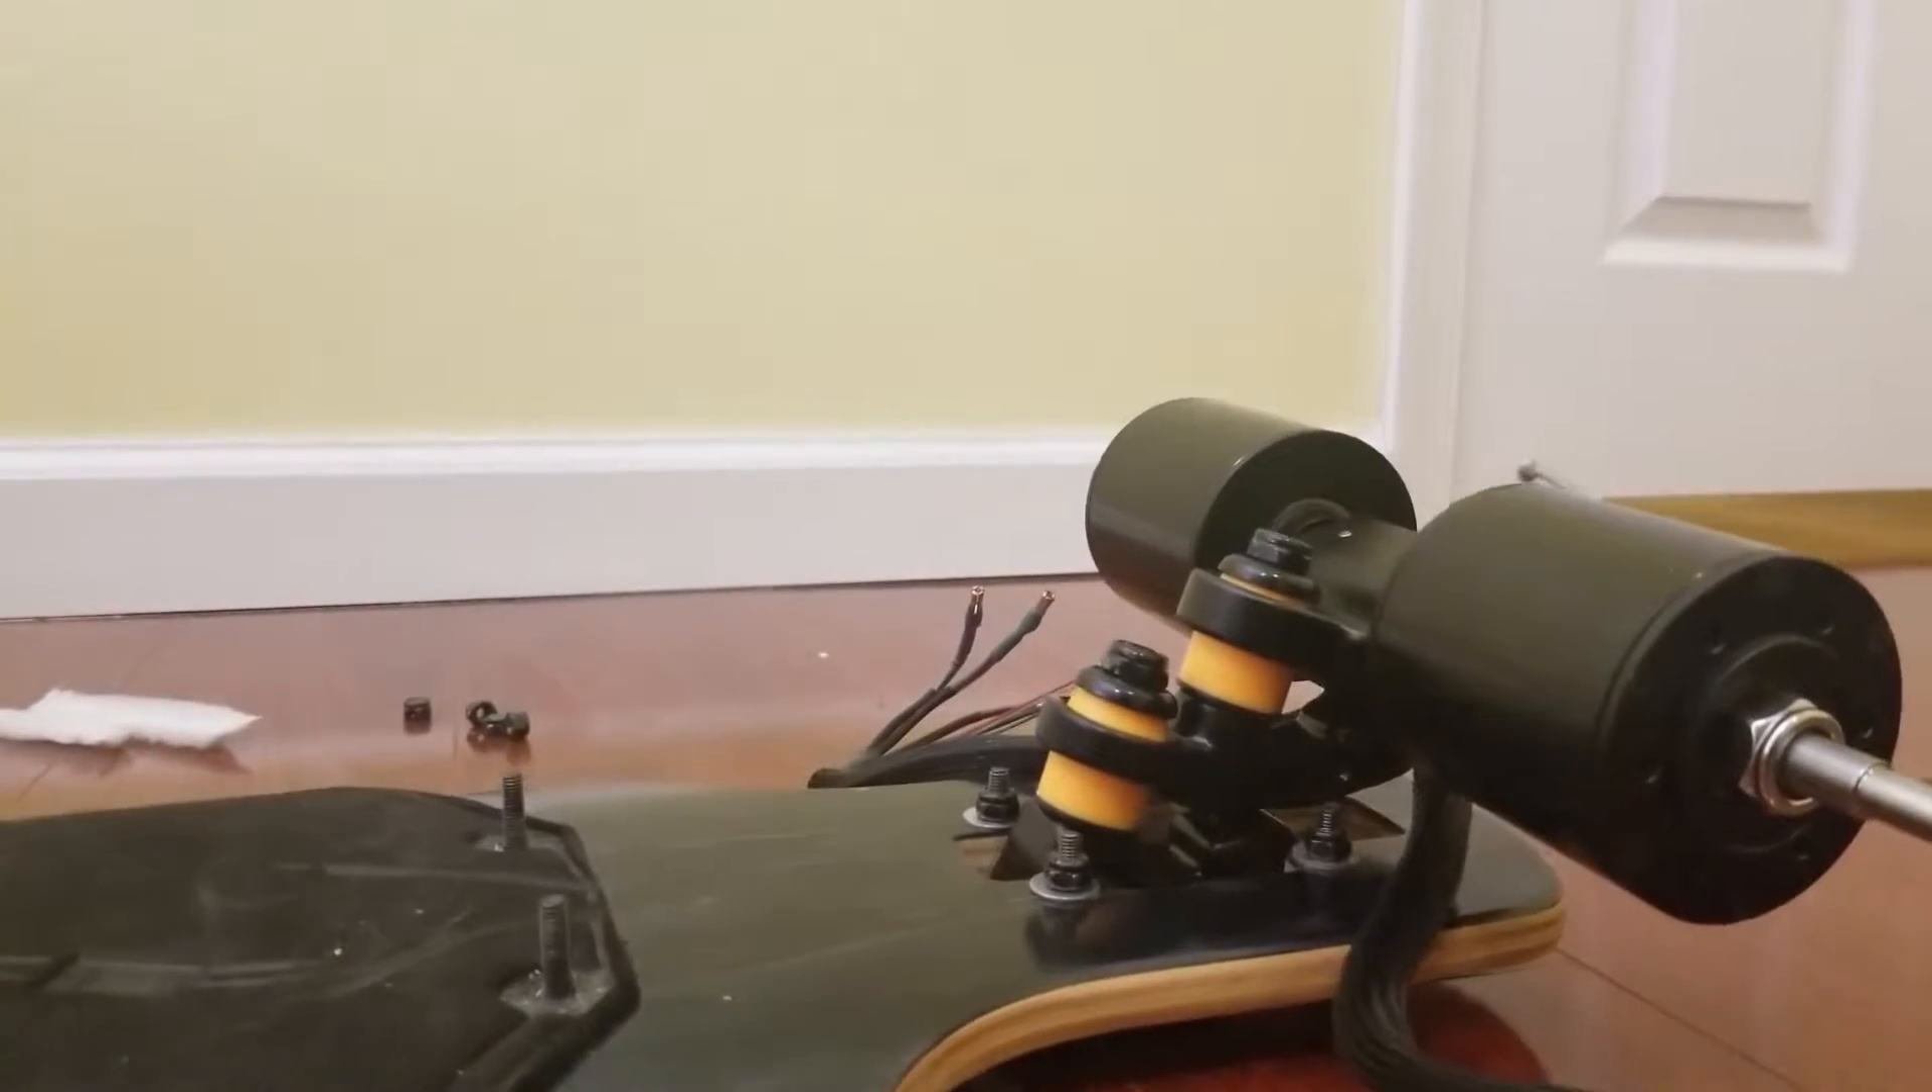So here is the new double kingpin along with the truck along with the direct drive install.